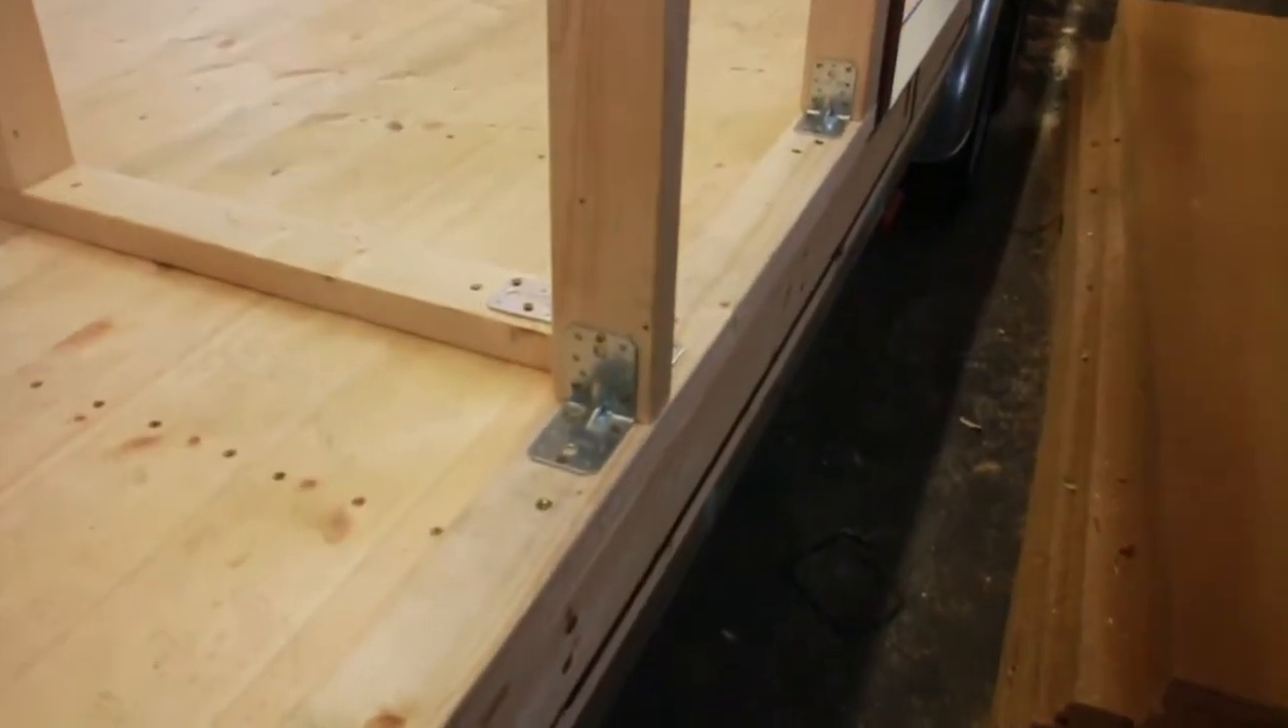Und die Rahmen wurden eben hier einmal mit den Winkeln verschraubt, auf beiden Seiten.